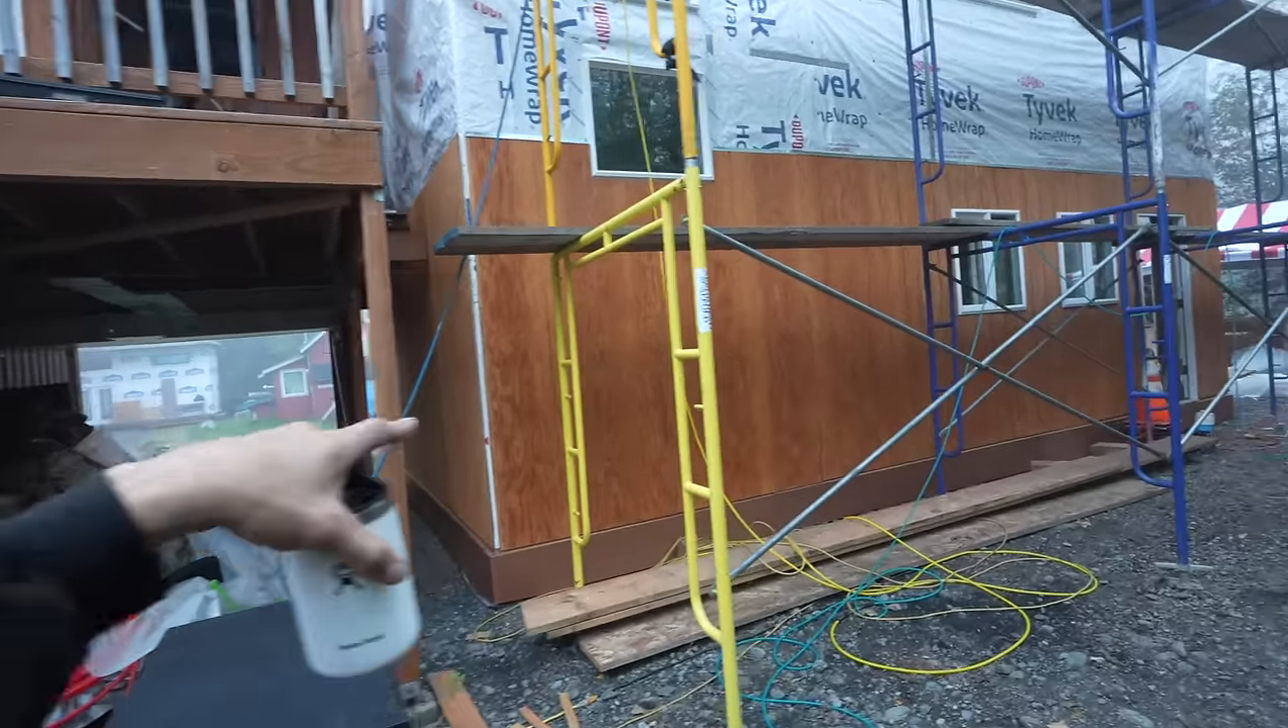And then if you guys can see the whole base has been done here with siding t111 siding that already stained.